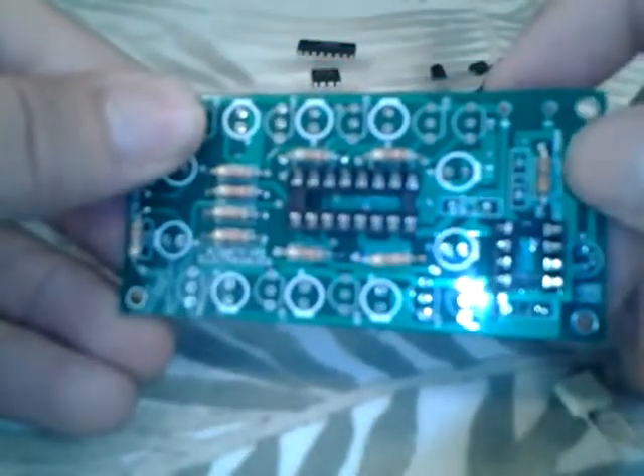Okay, after installing the resistors, this is what you should have.